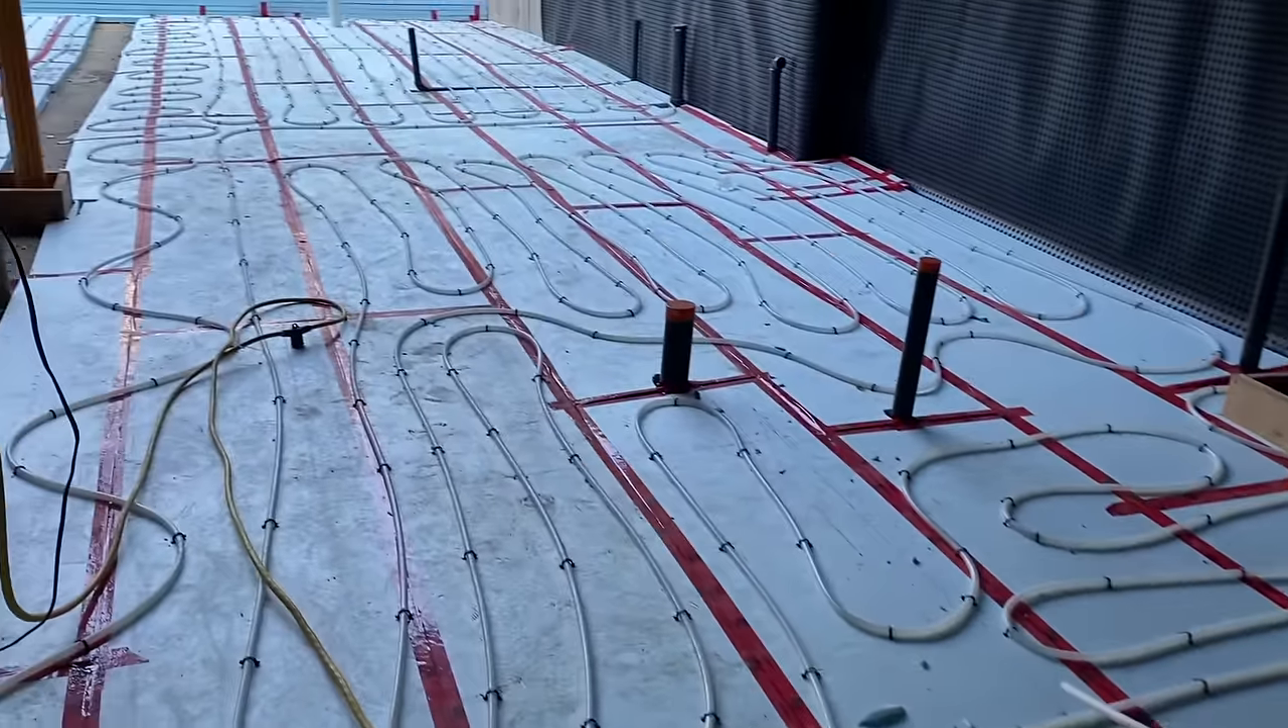So as you can see the radiant floor pipes have been laid down on the two inches of rigid foam insulation and those radiant floor pipes go all the way out and around.